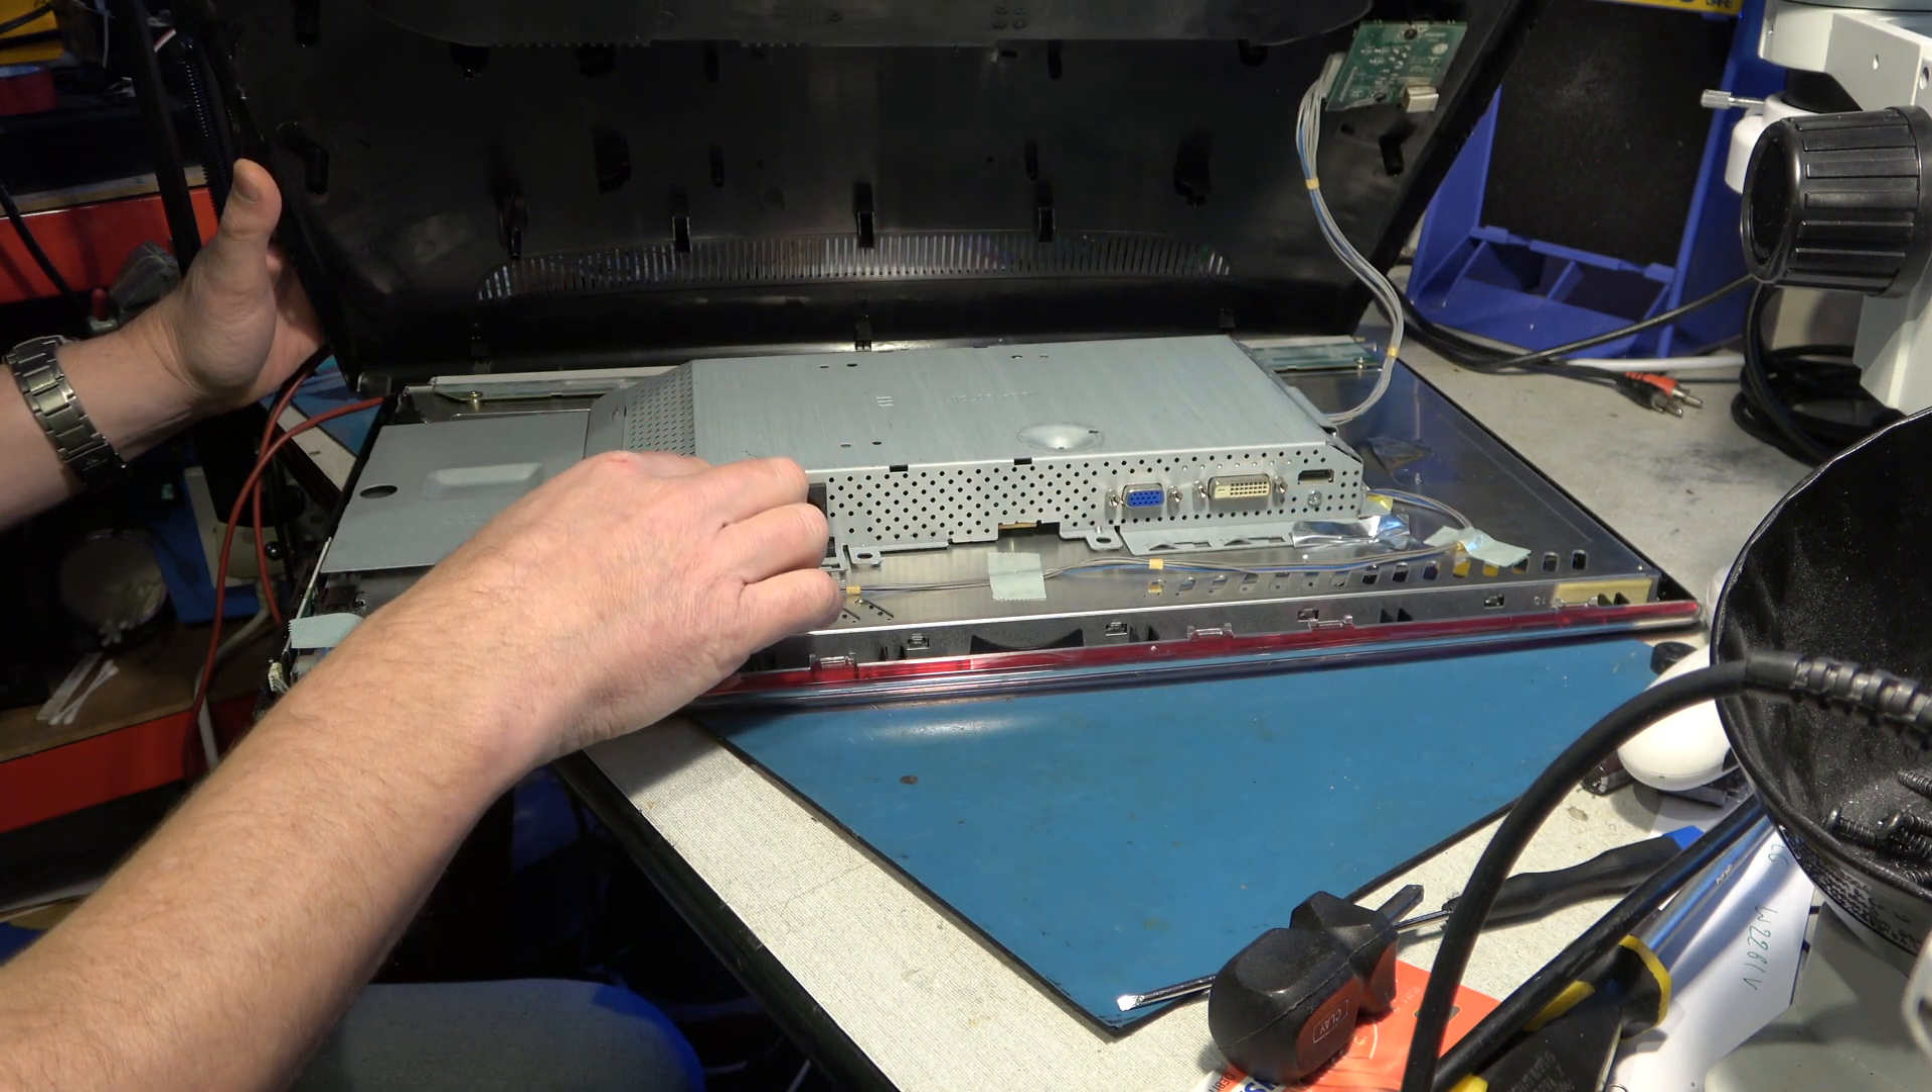And the main unit's all back in place.